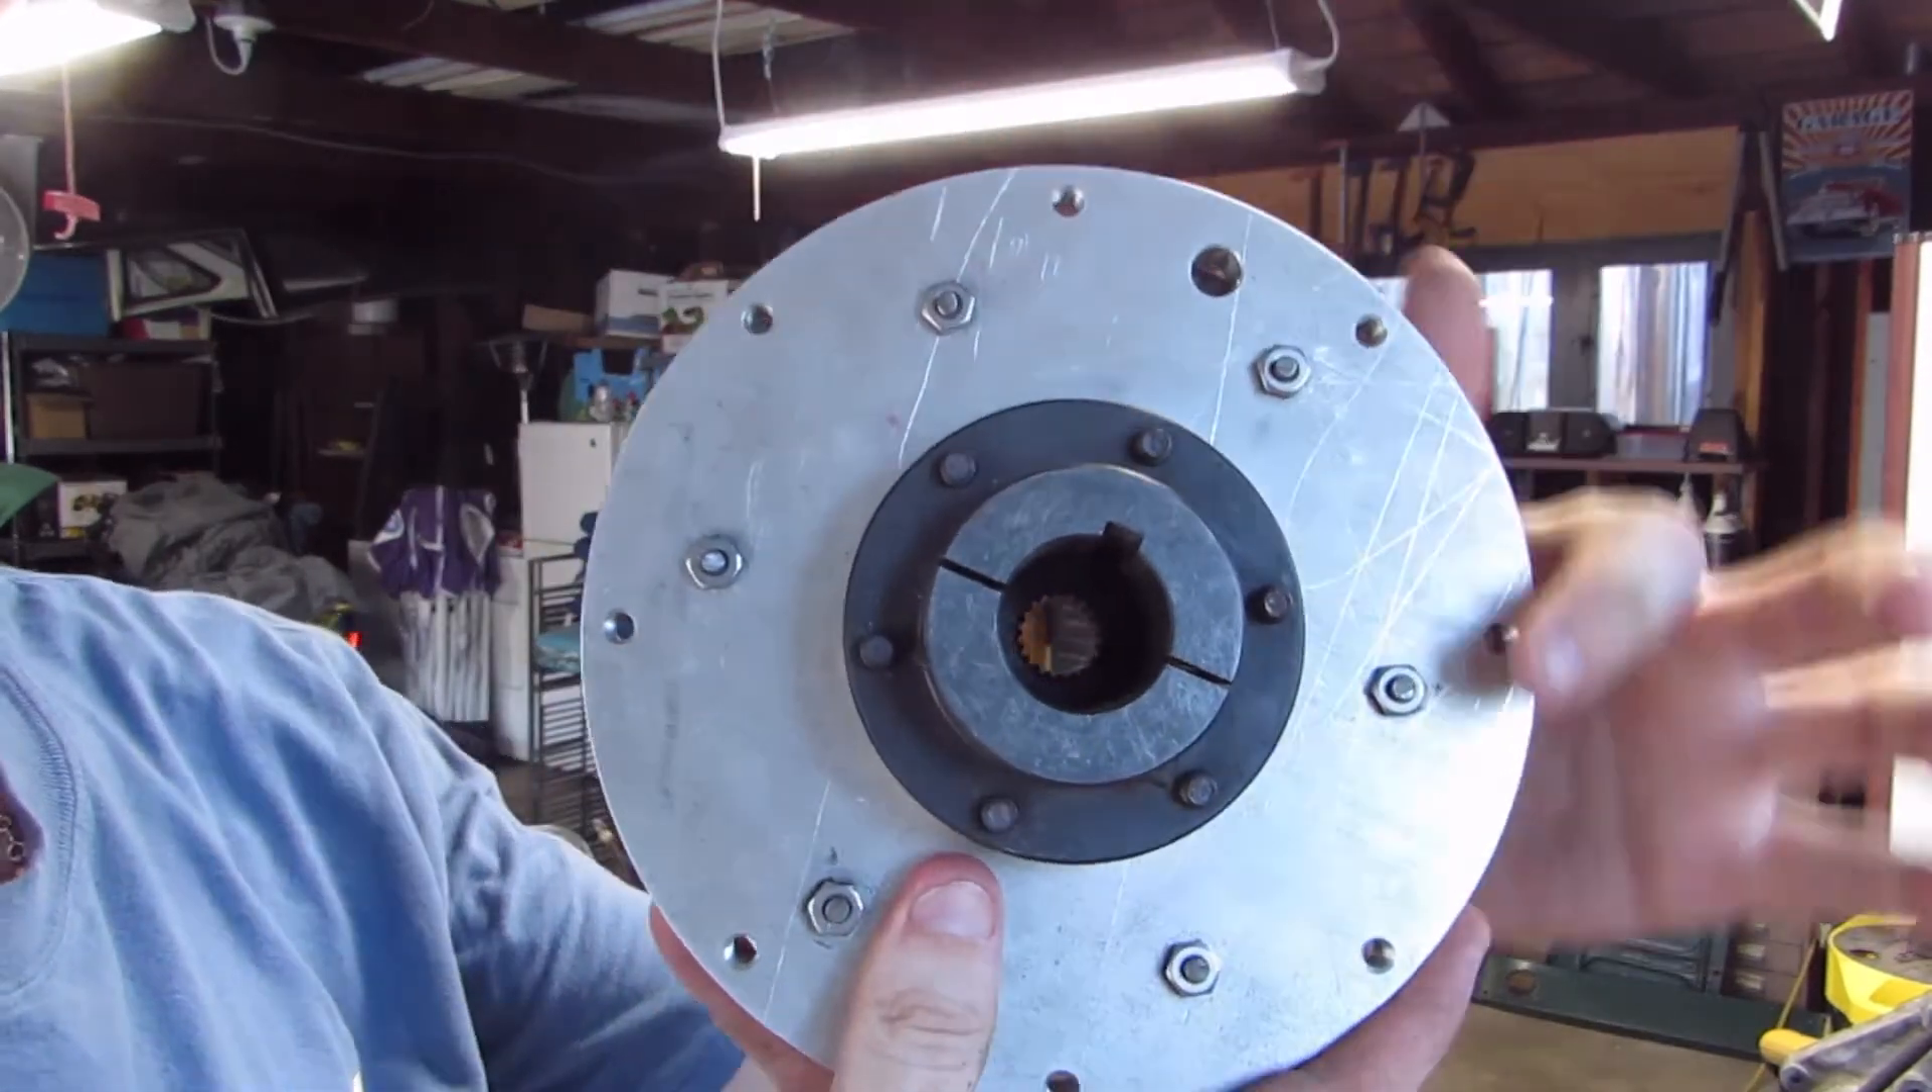I had those bolts come all the way through all six of them and I put a nut with thread locker.